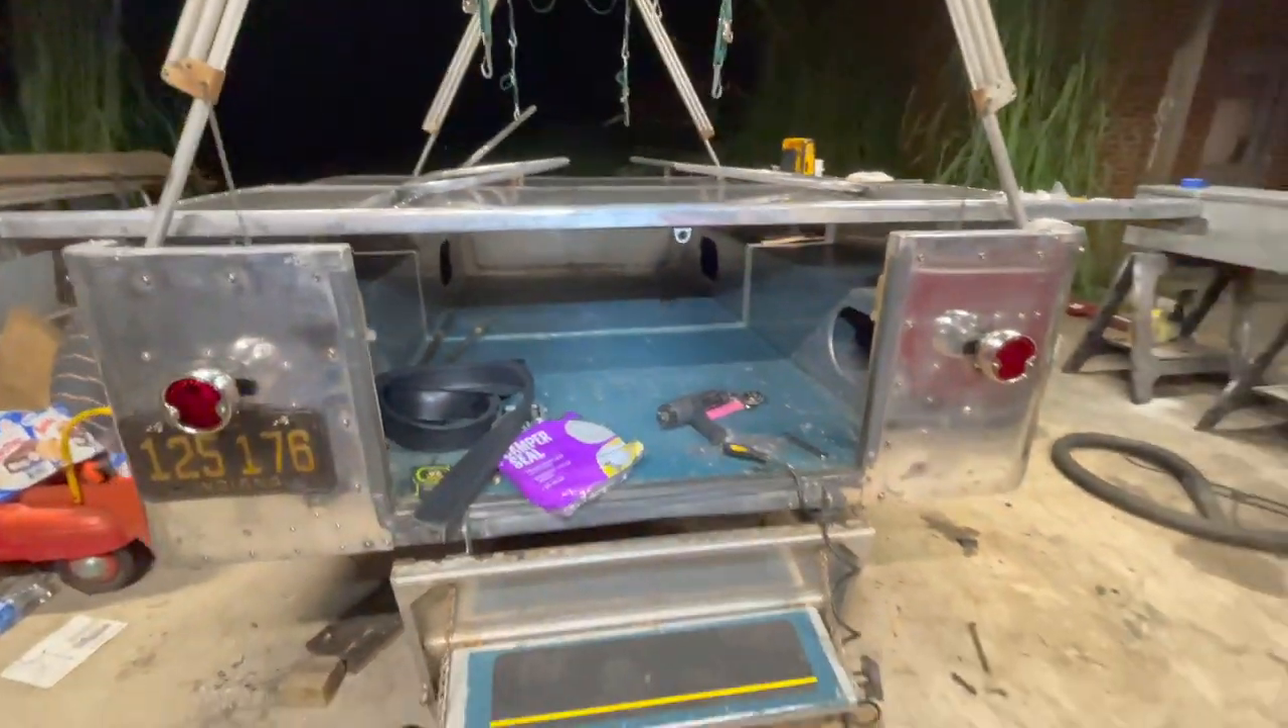Tail lights are in just got to put the lids the bed lids on.